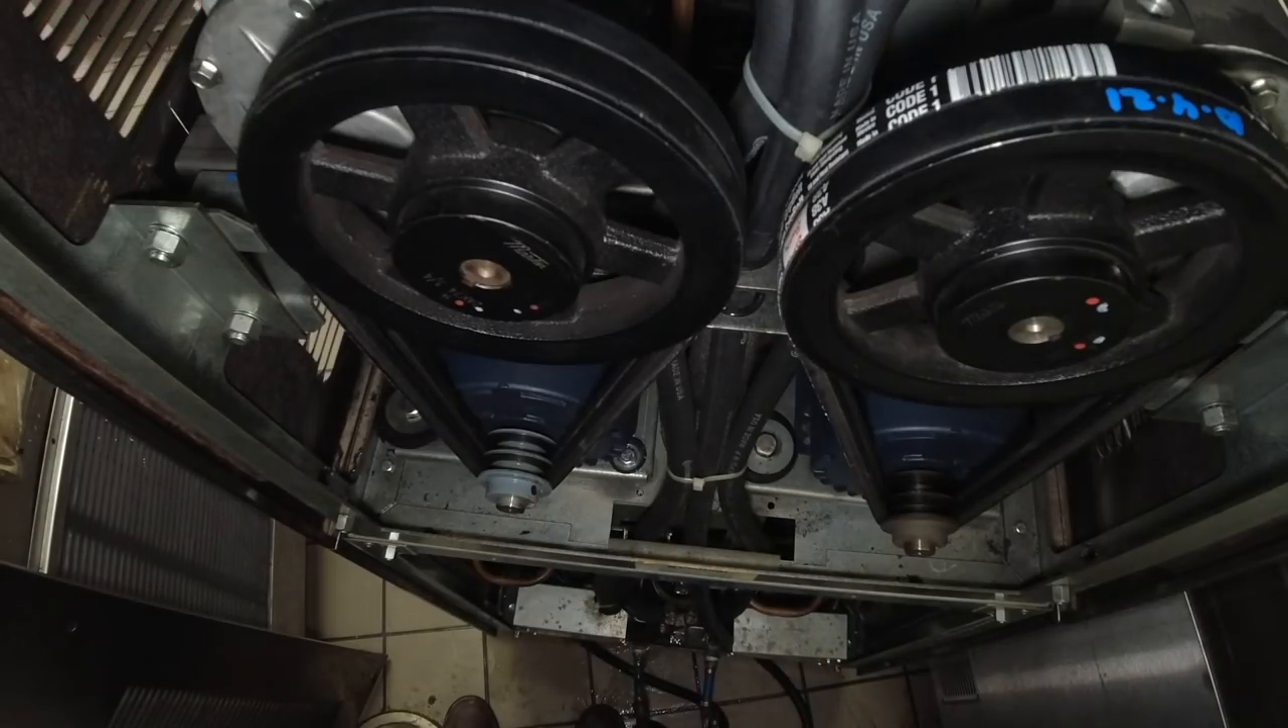Yeah new belts are on.